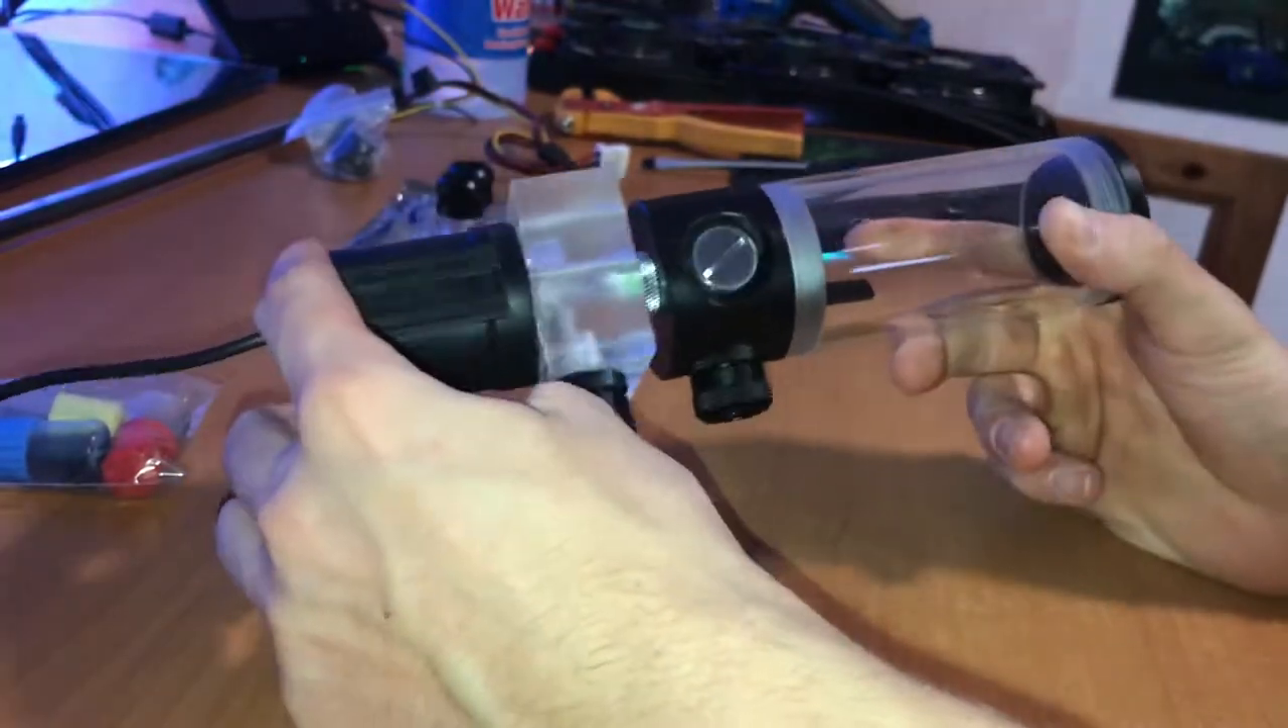All right, so the pump and the Reservoir are attached.